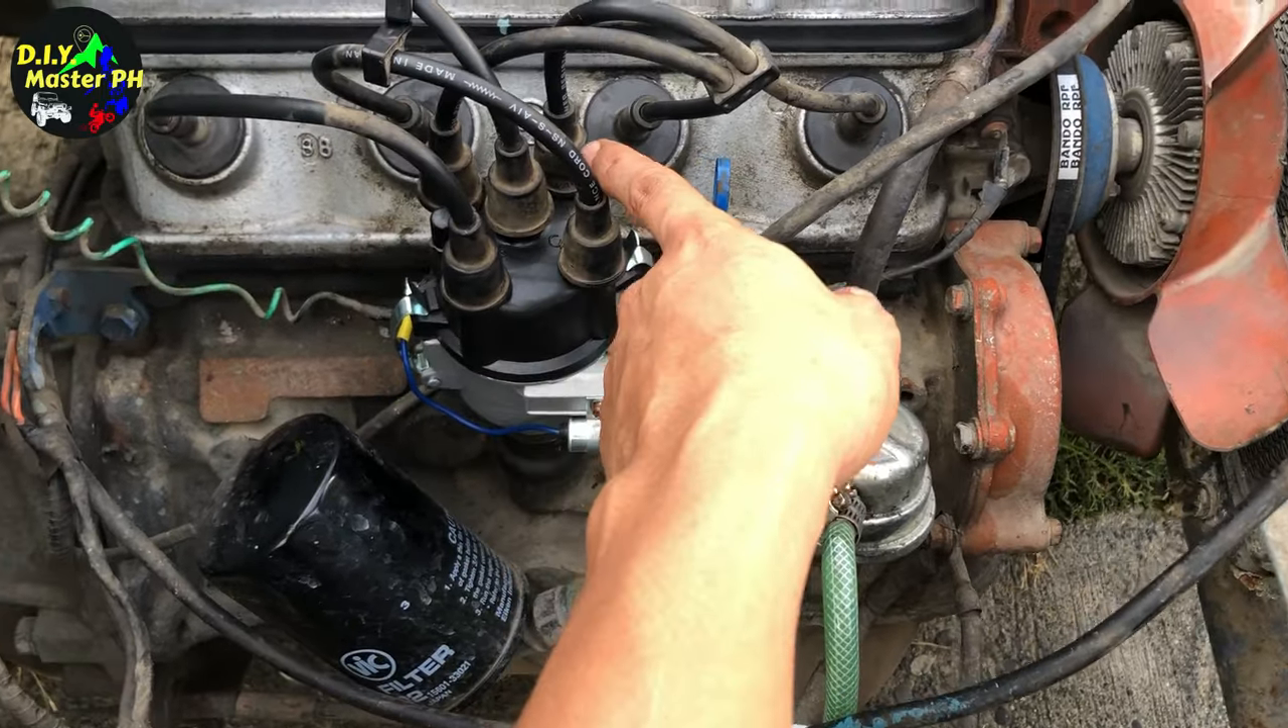Pati yung high tension wires, okay na. Naikabit na natin.